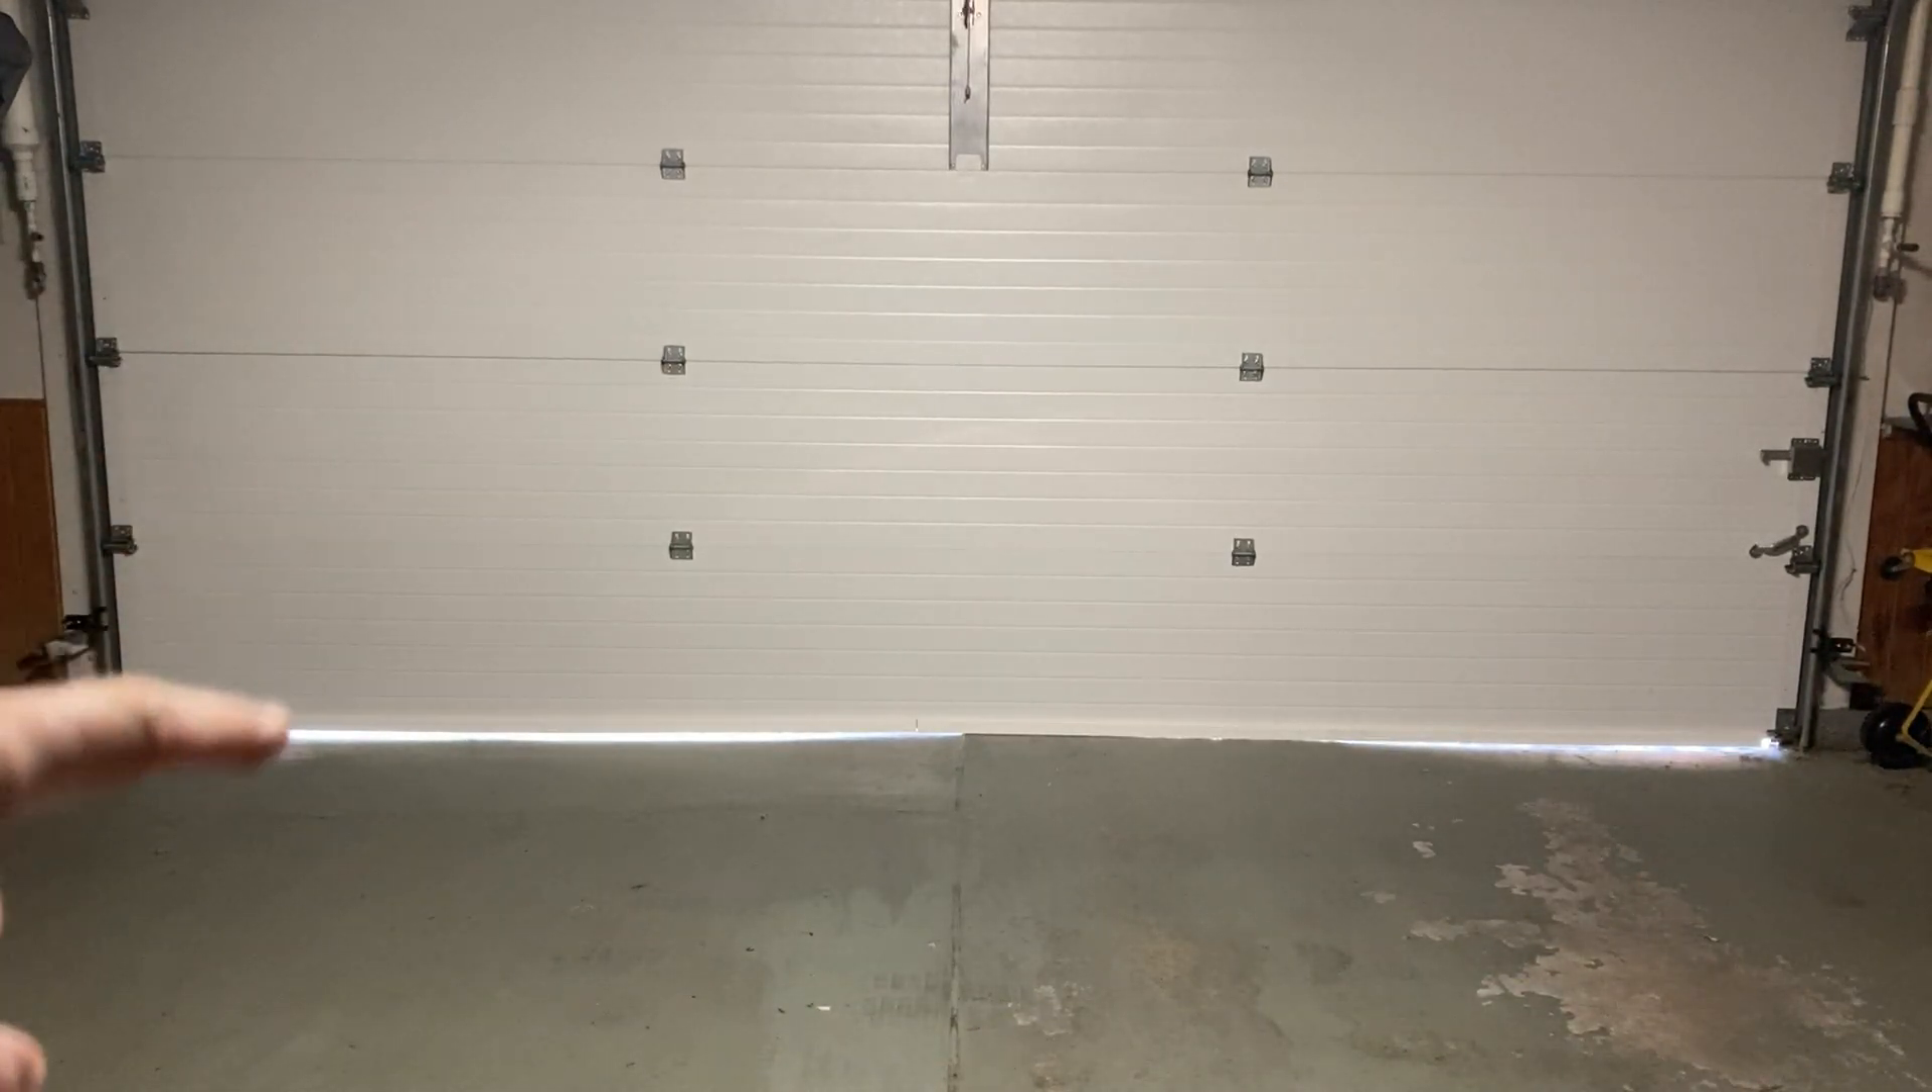As you can see we still have about a half inch gap there.